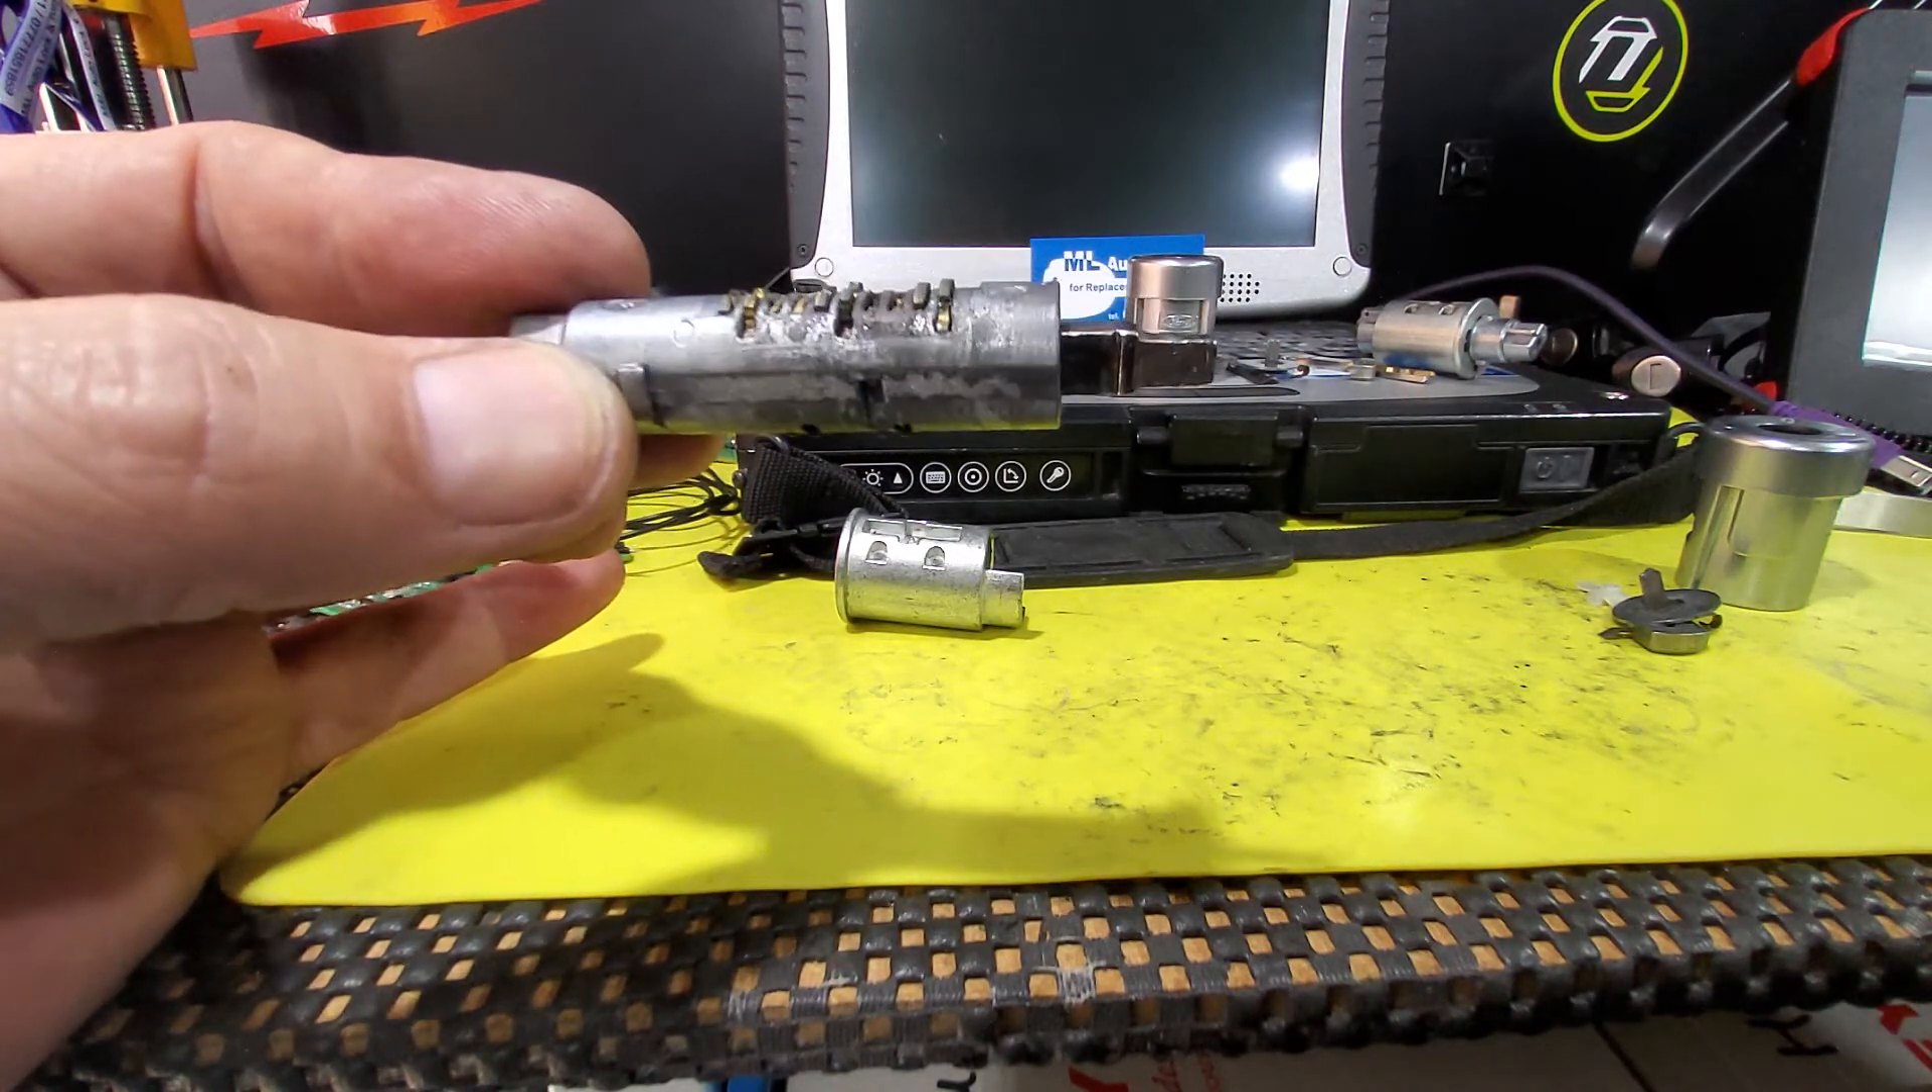So, as you can see, see the wafers that are sticking up? That's, it's almost as if the key is miscut.